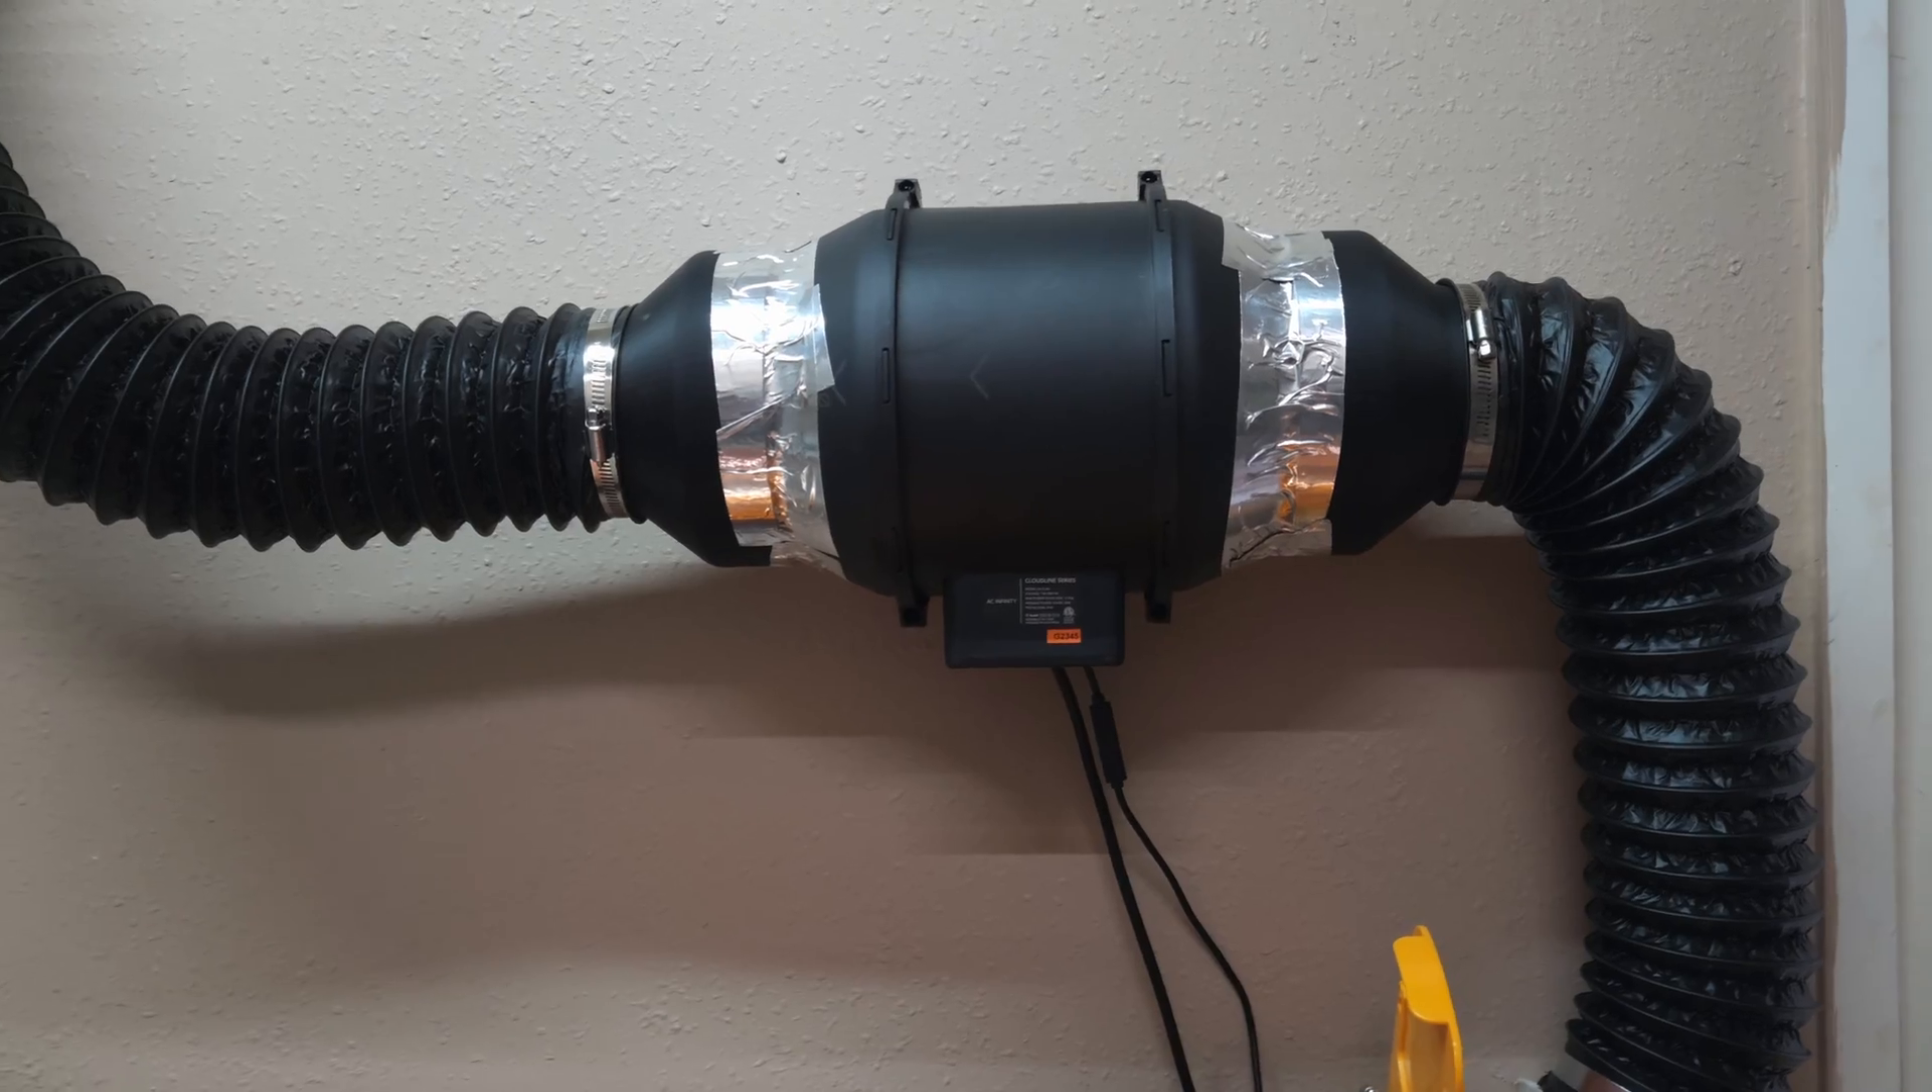I used foil tape as you can see to hold on the two adapters.